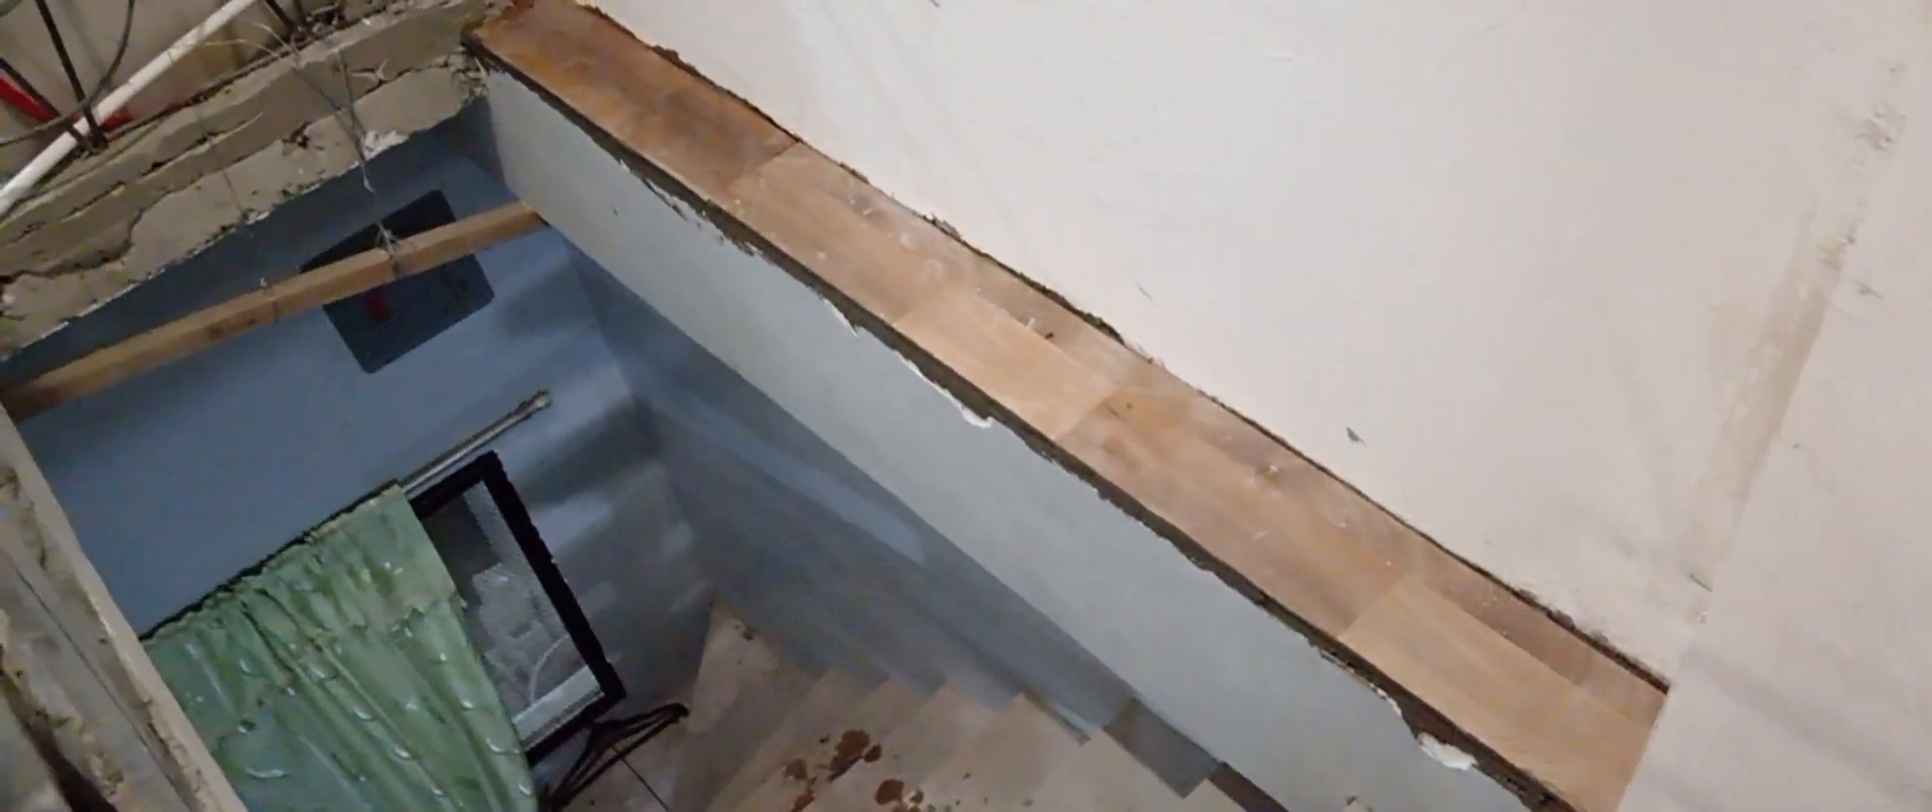Ayan guys, nalagyan ko rin ng tiles yung gilid.